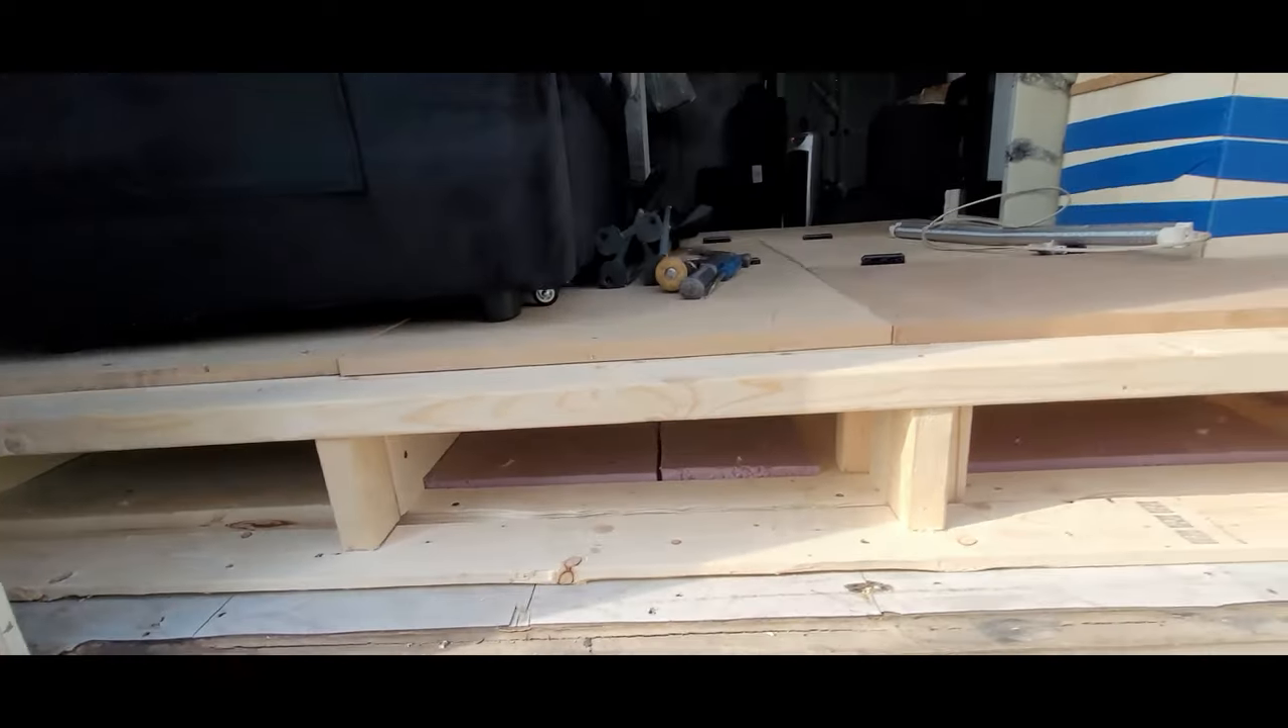Okay now that I've gotten this frame all completed and it is all screwed in I still have access to my basement storage there.